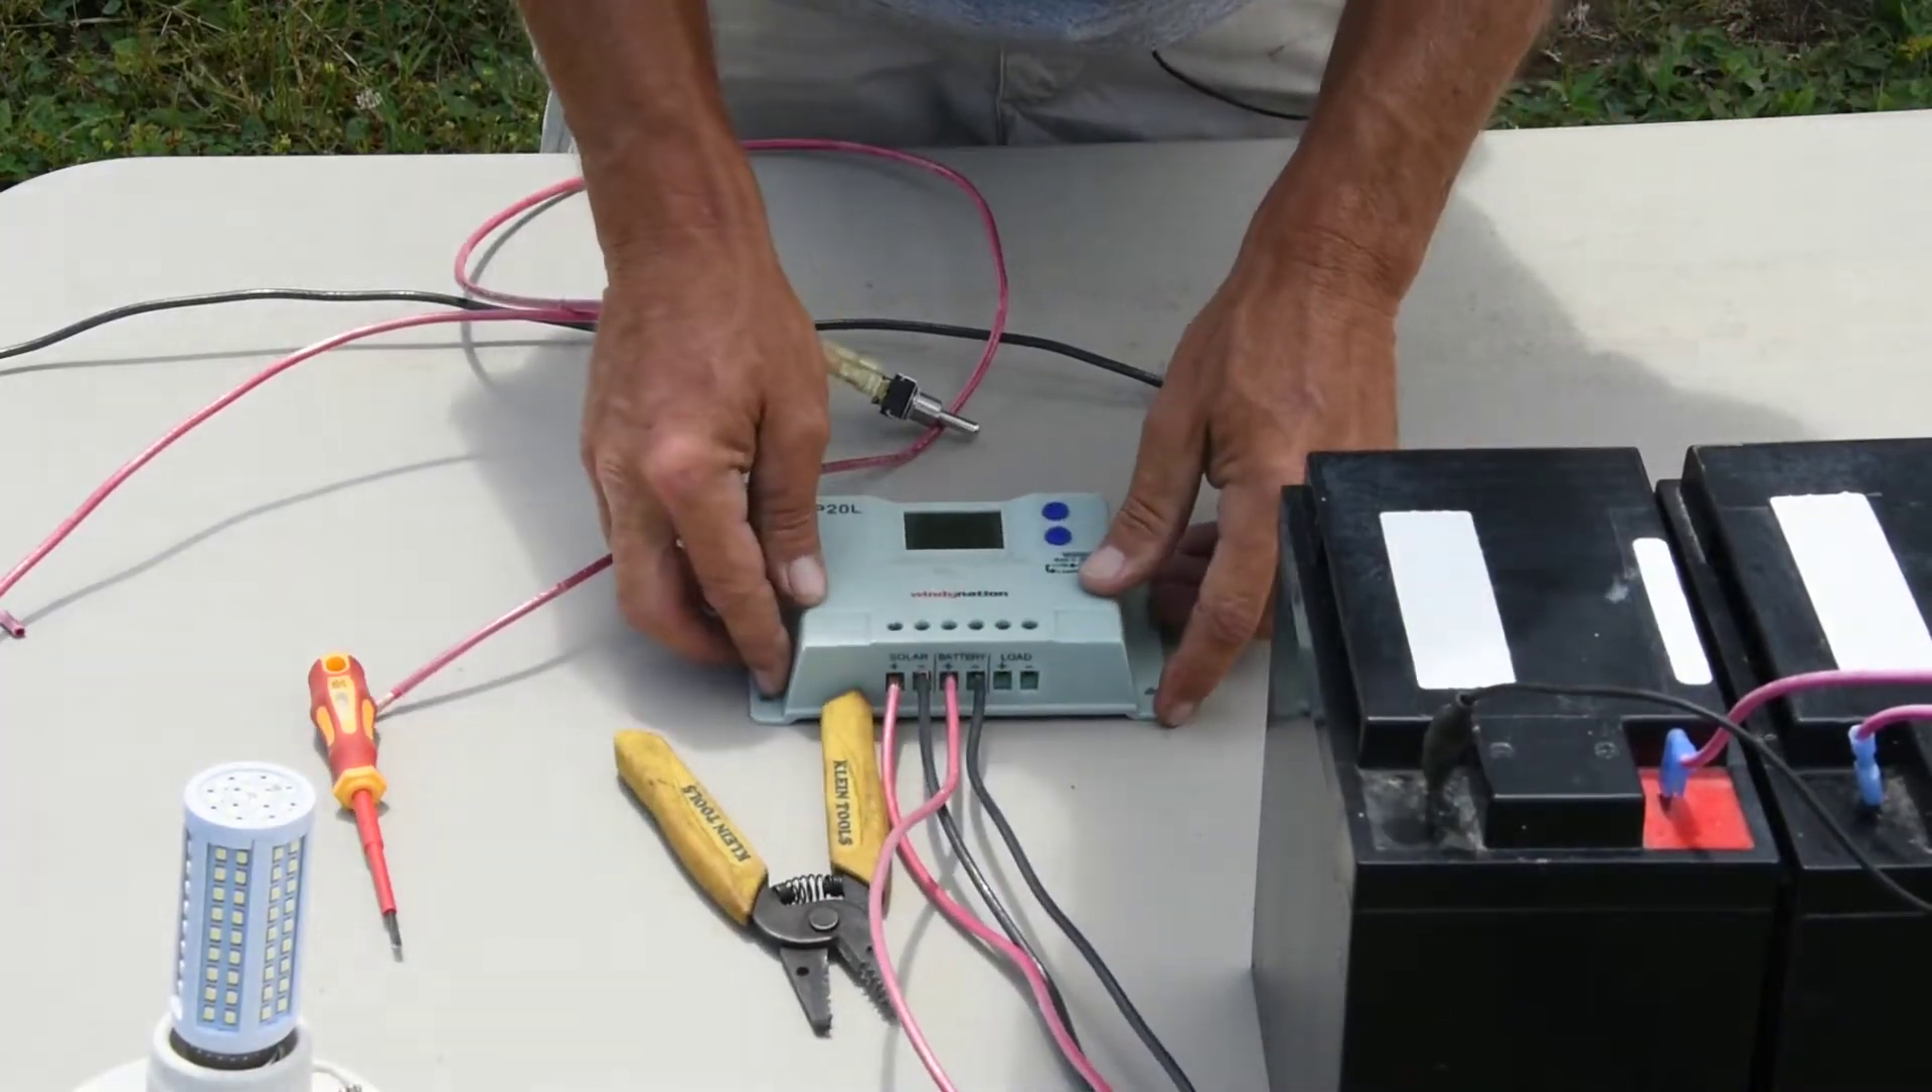Okay, so we have our battery hooked up.